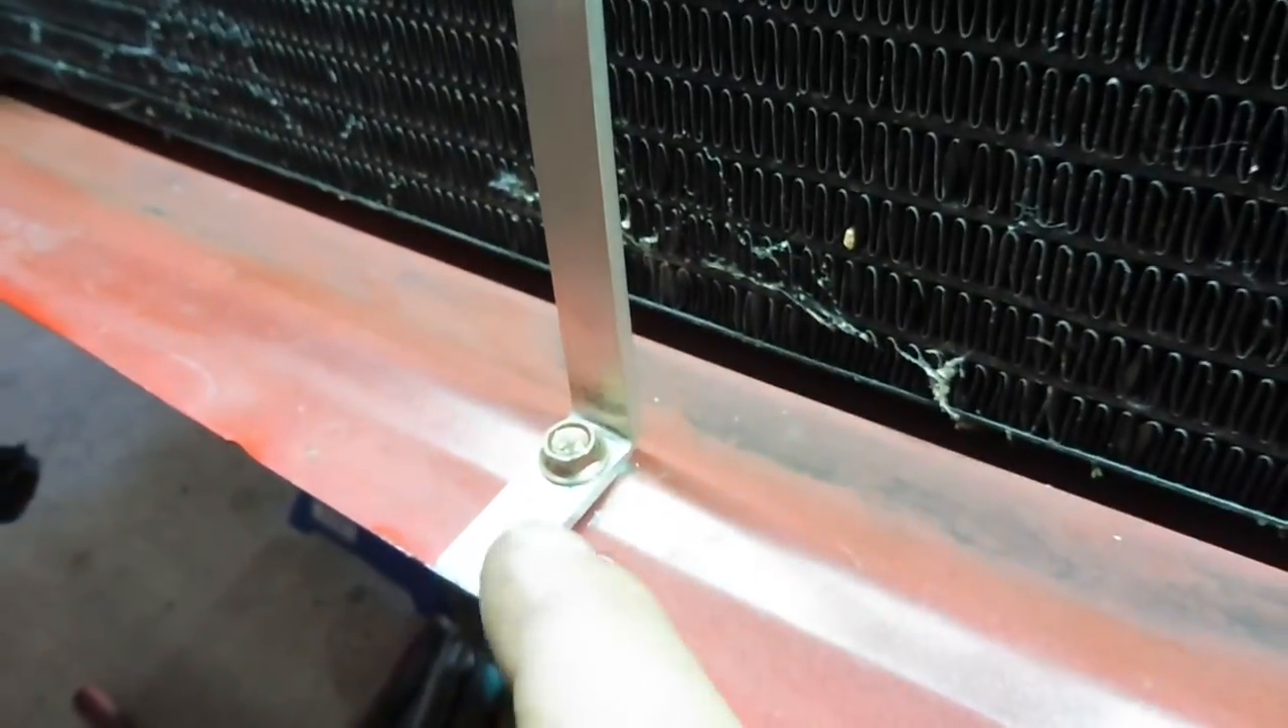Okay guys i got the first bracket made up put in so i know what i'm doing now is to make two more.